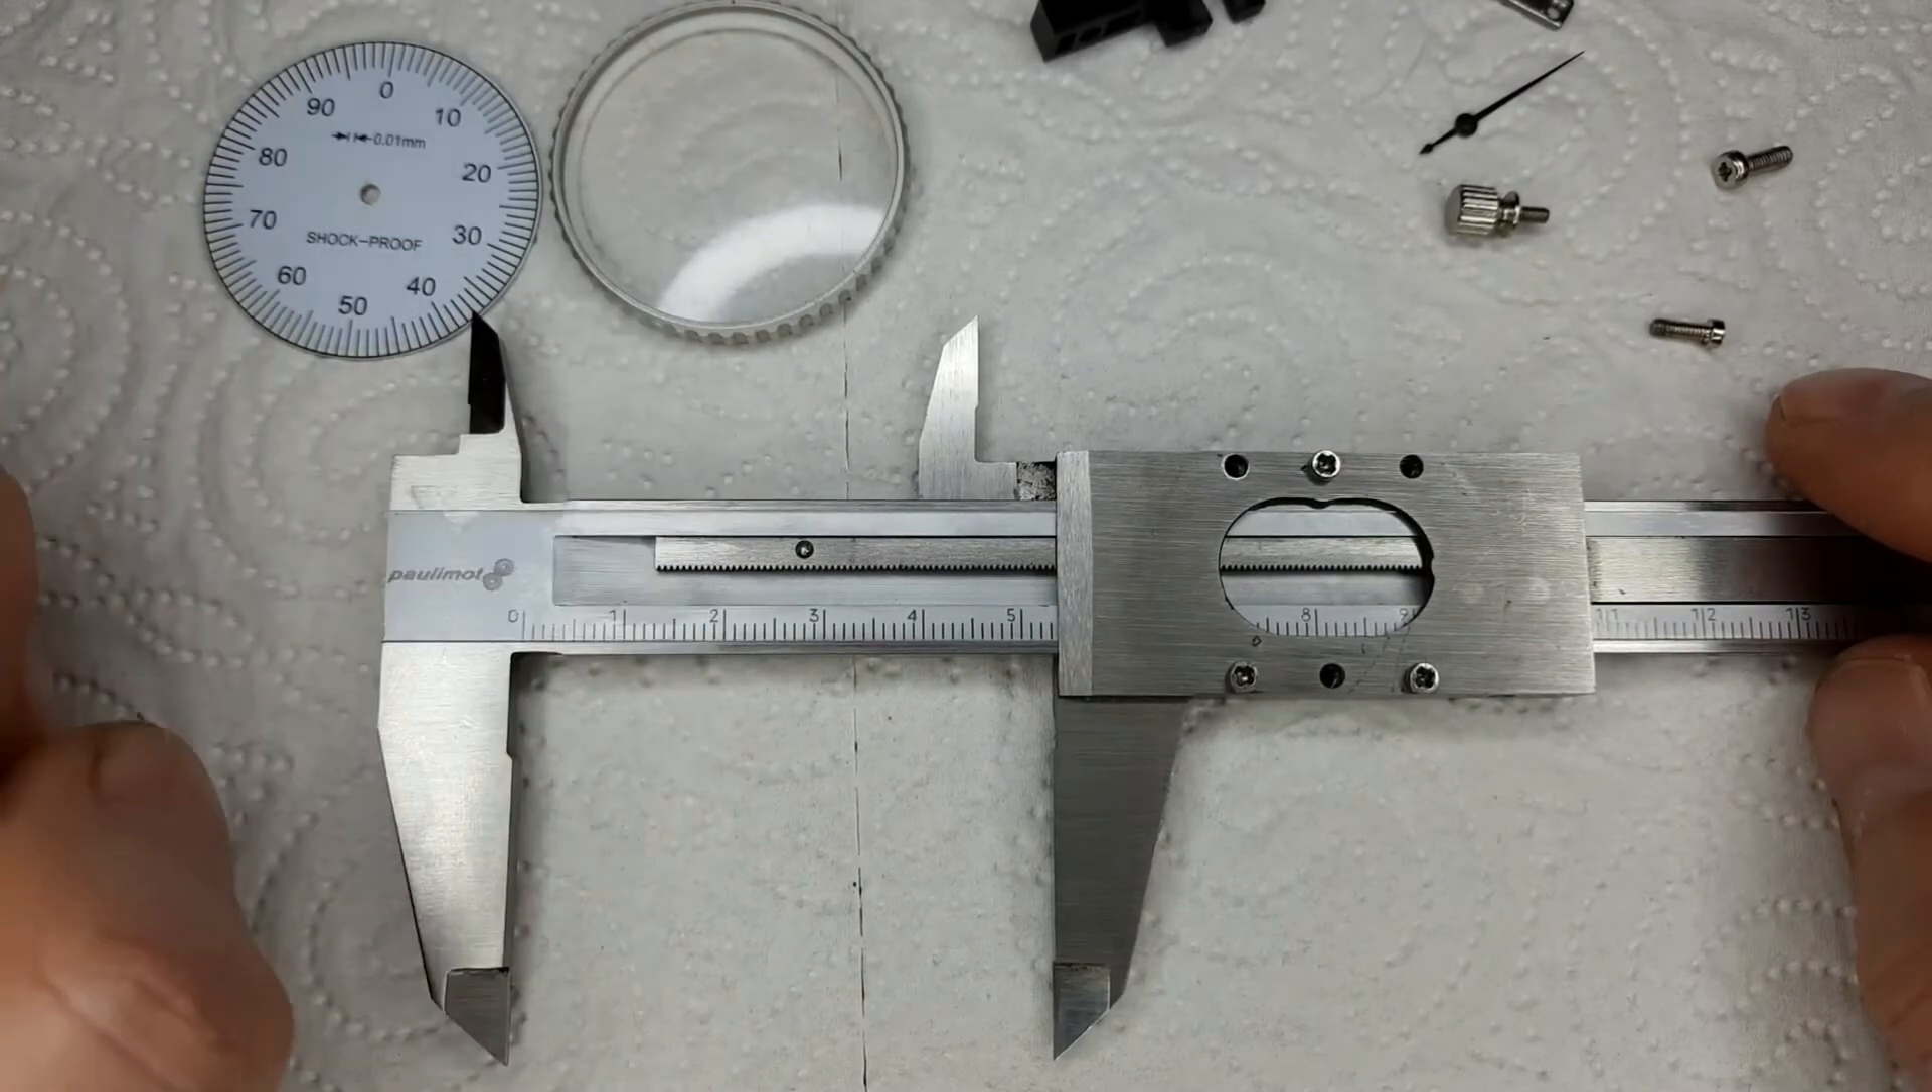Here you see the caliper disassembled already.